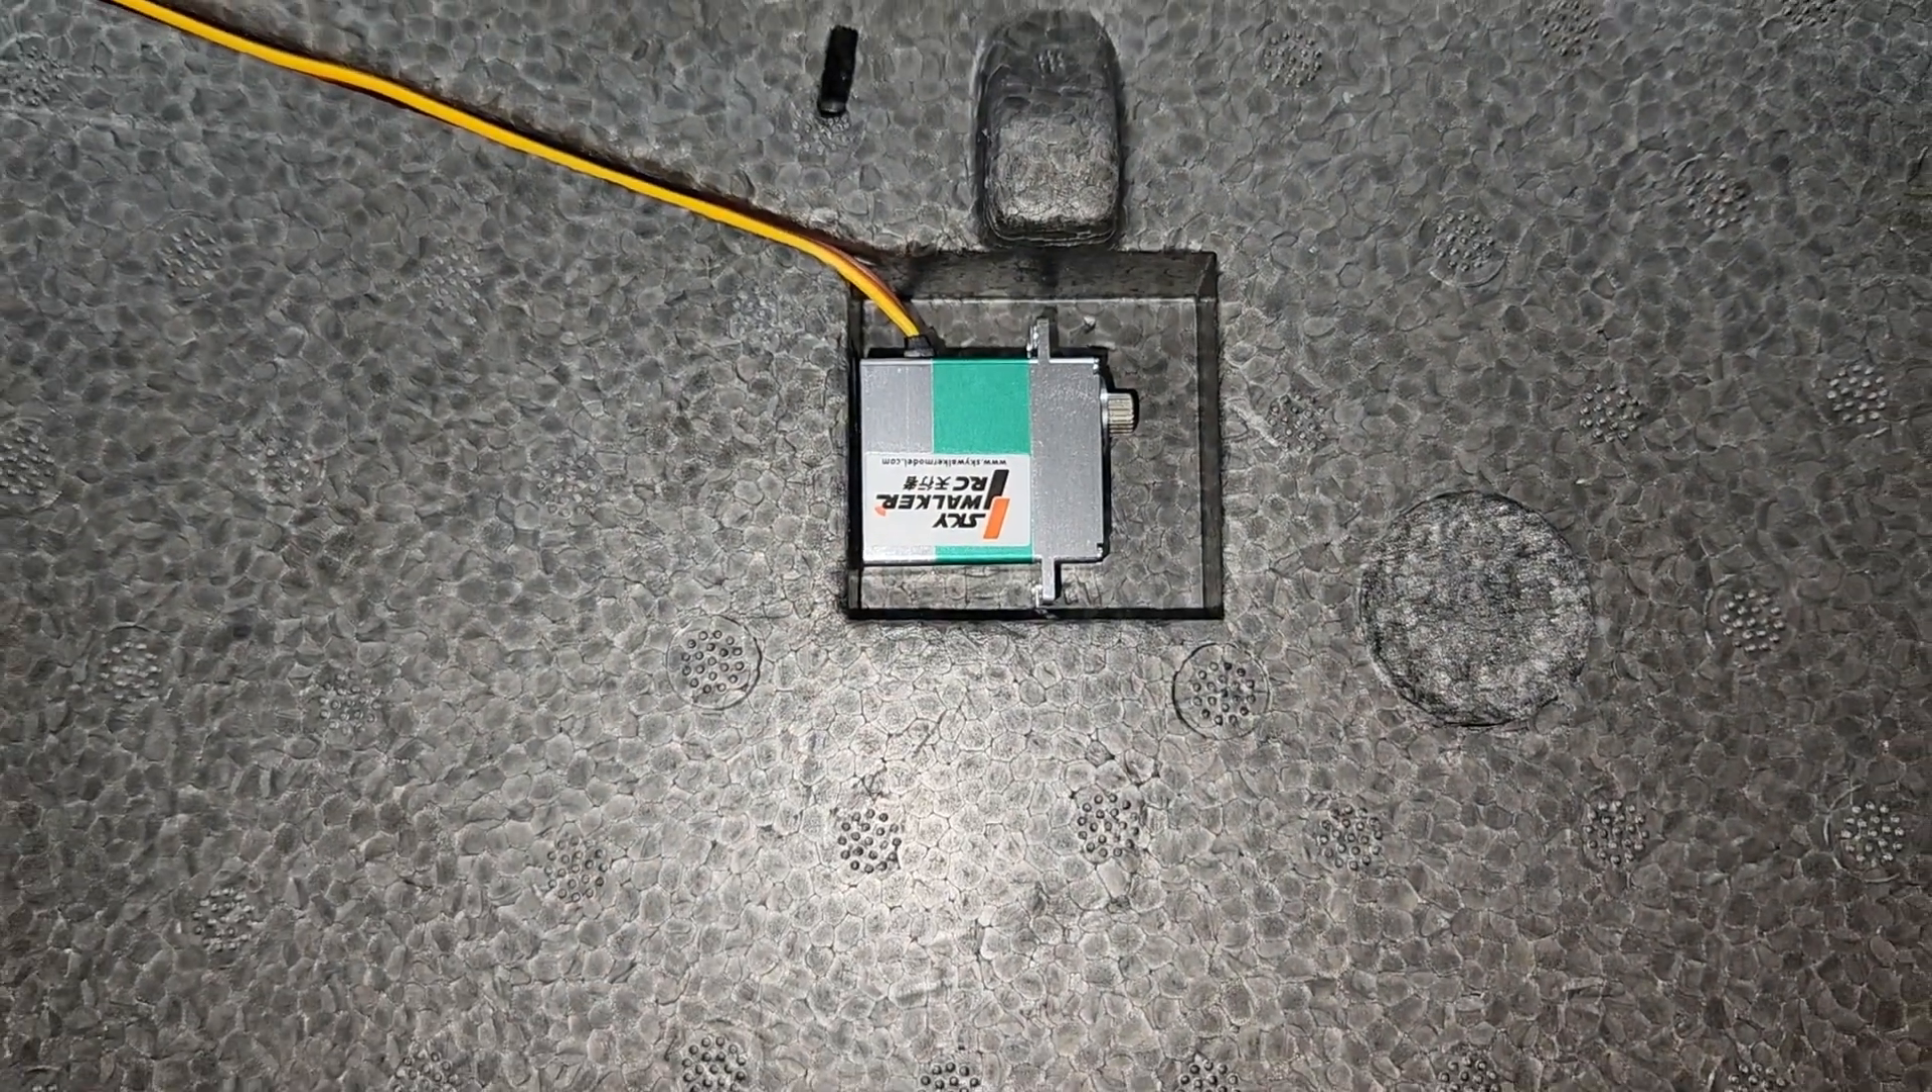As soon as I took the servo out of the package and dropped it into the wing, there was obviously a problem. It's much smaller than the opening is.